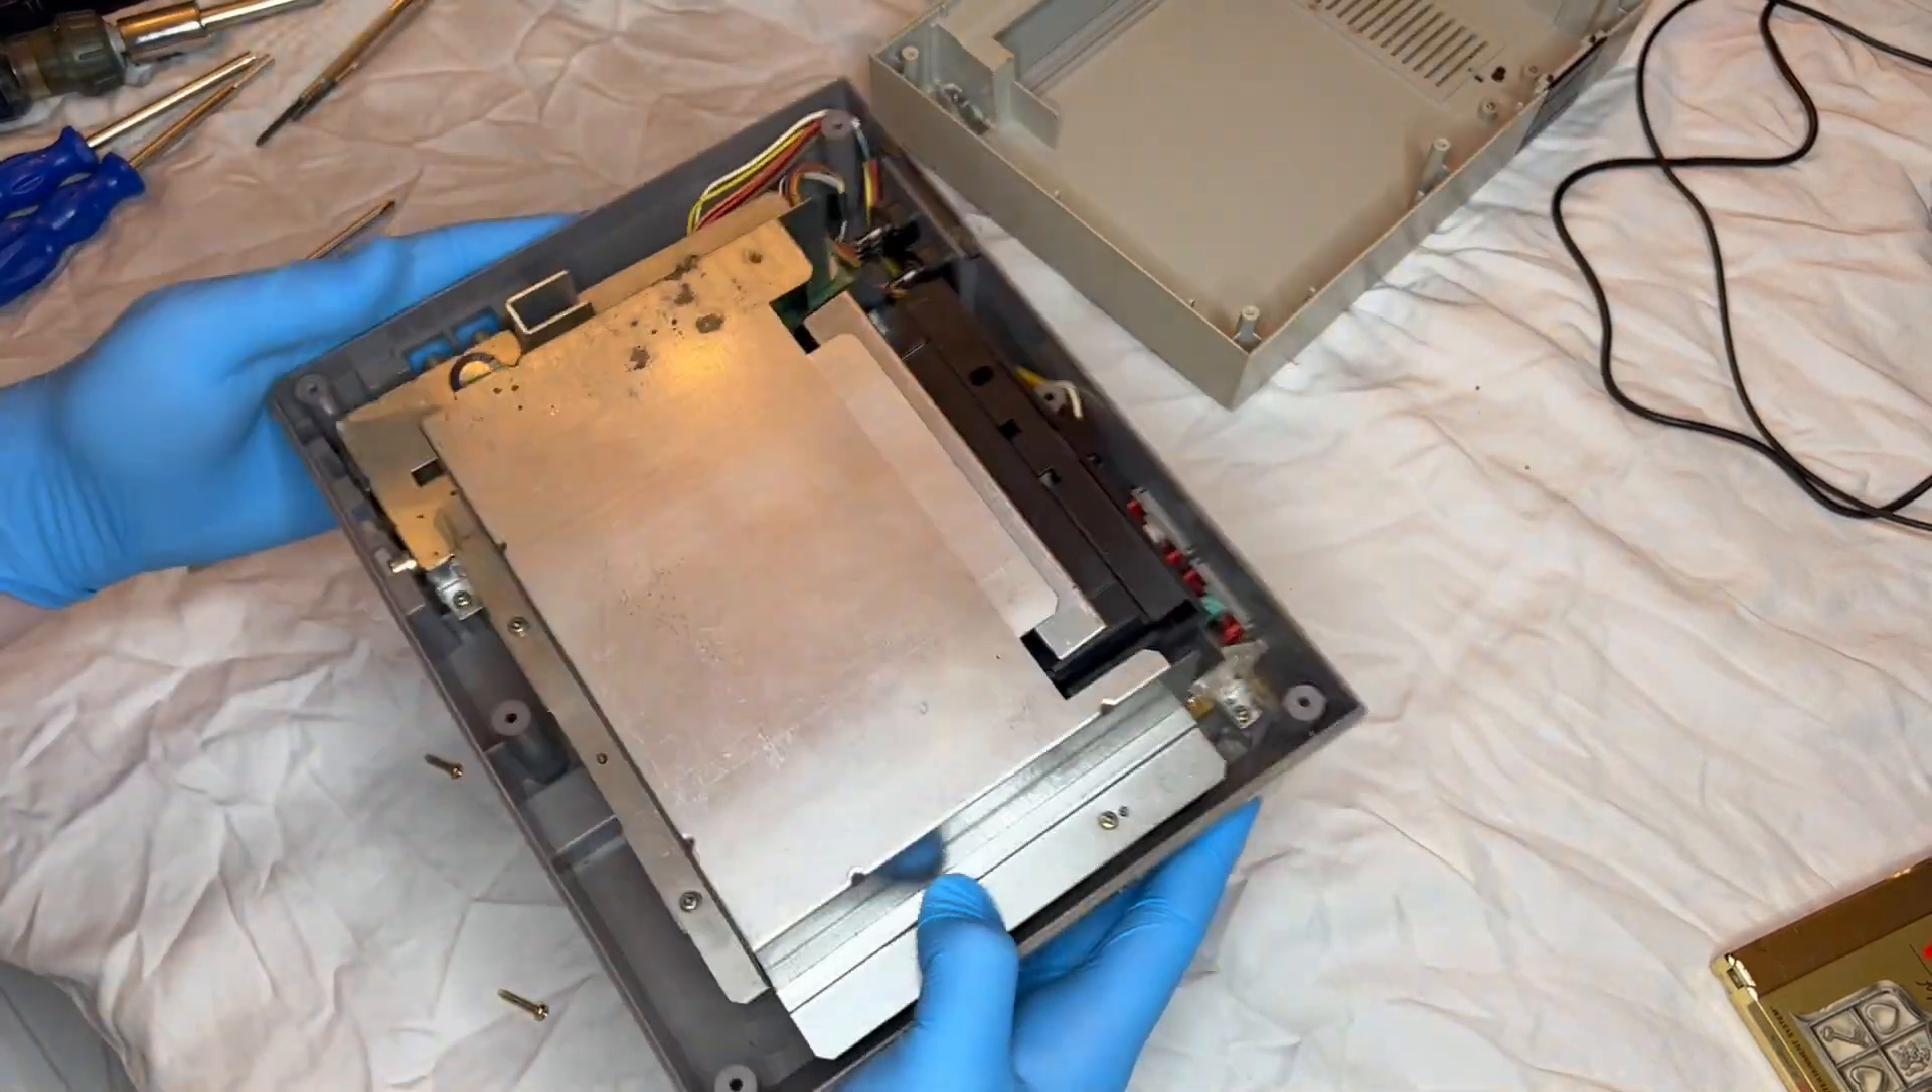So after a little trouble with the screws, eventually I get them all and I'm able to open up the console and I flip it over.